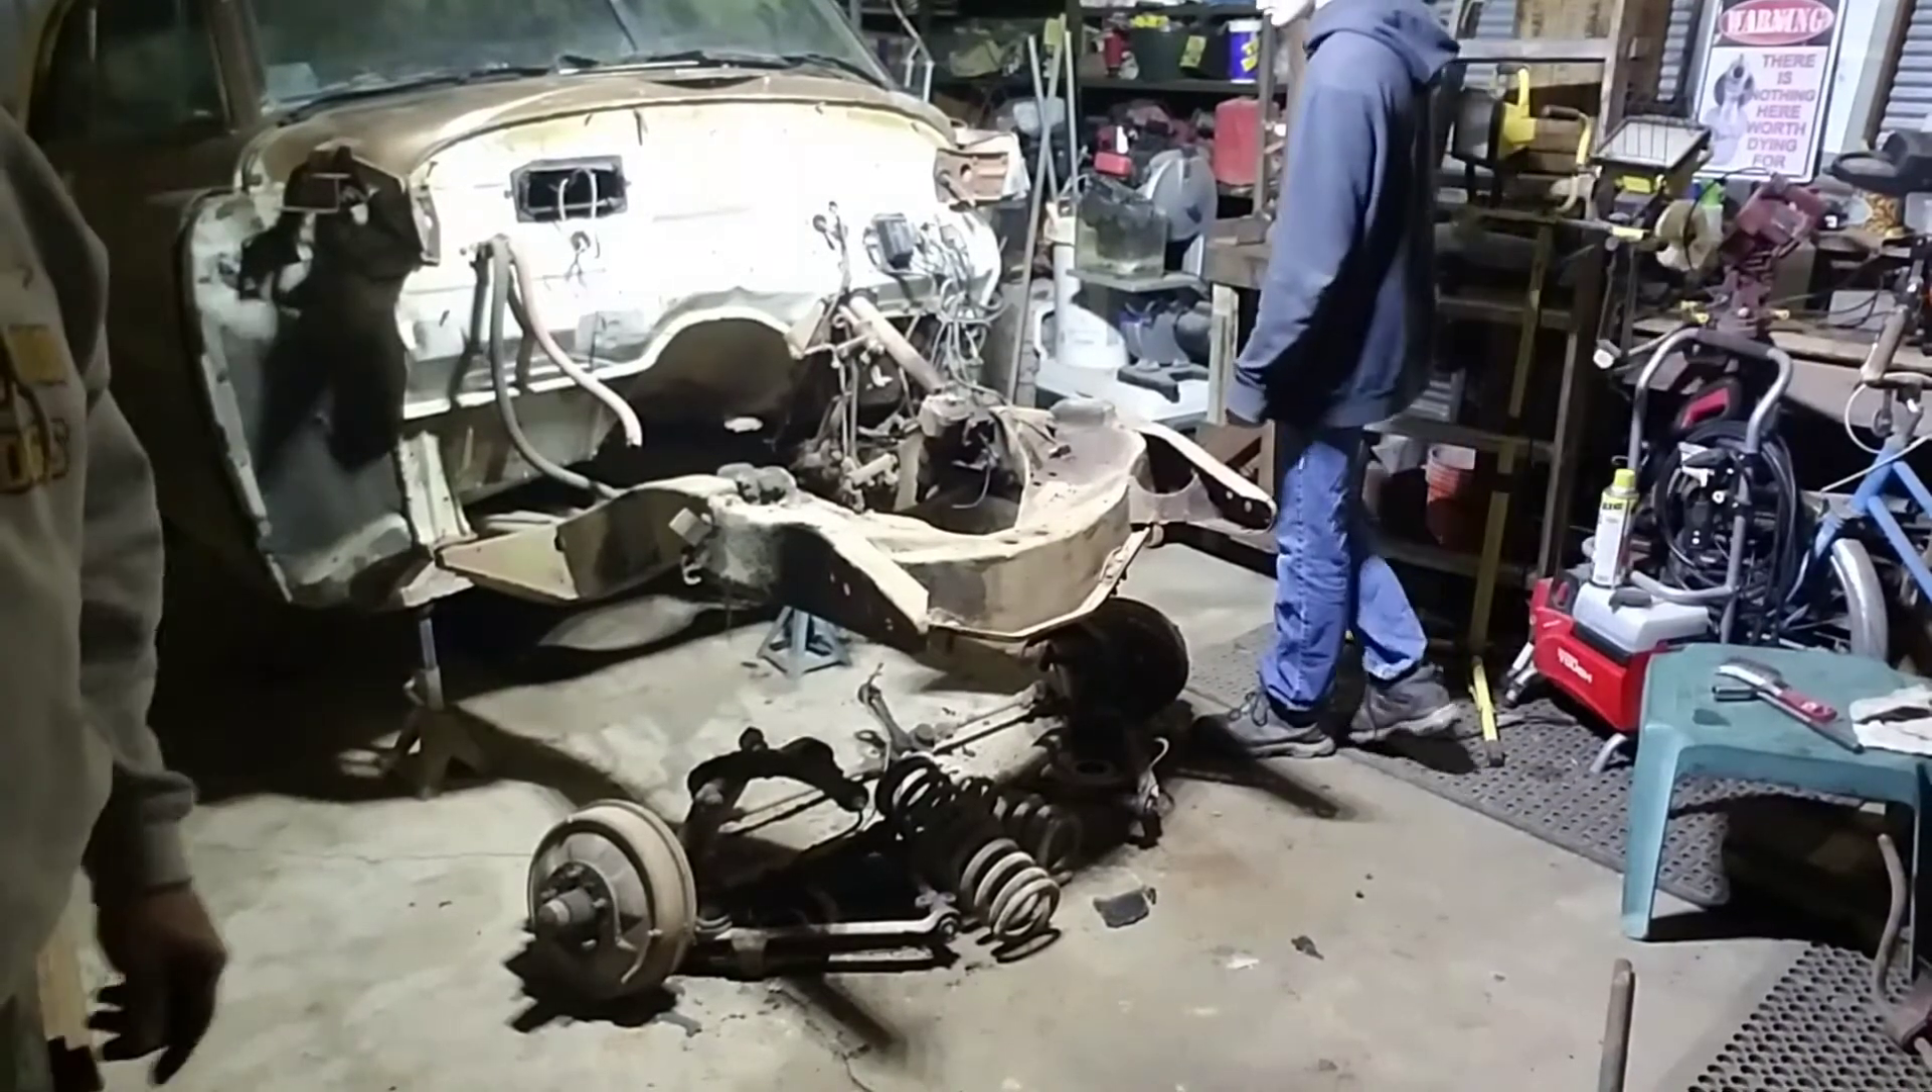We got the whole front suspension out, as you can see, and I didn't kill him.